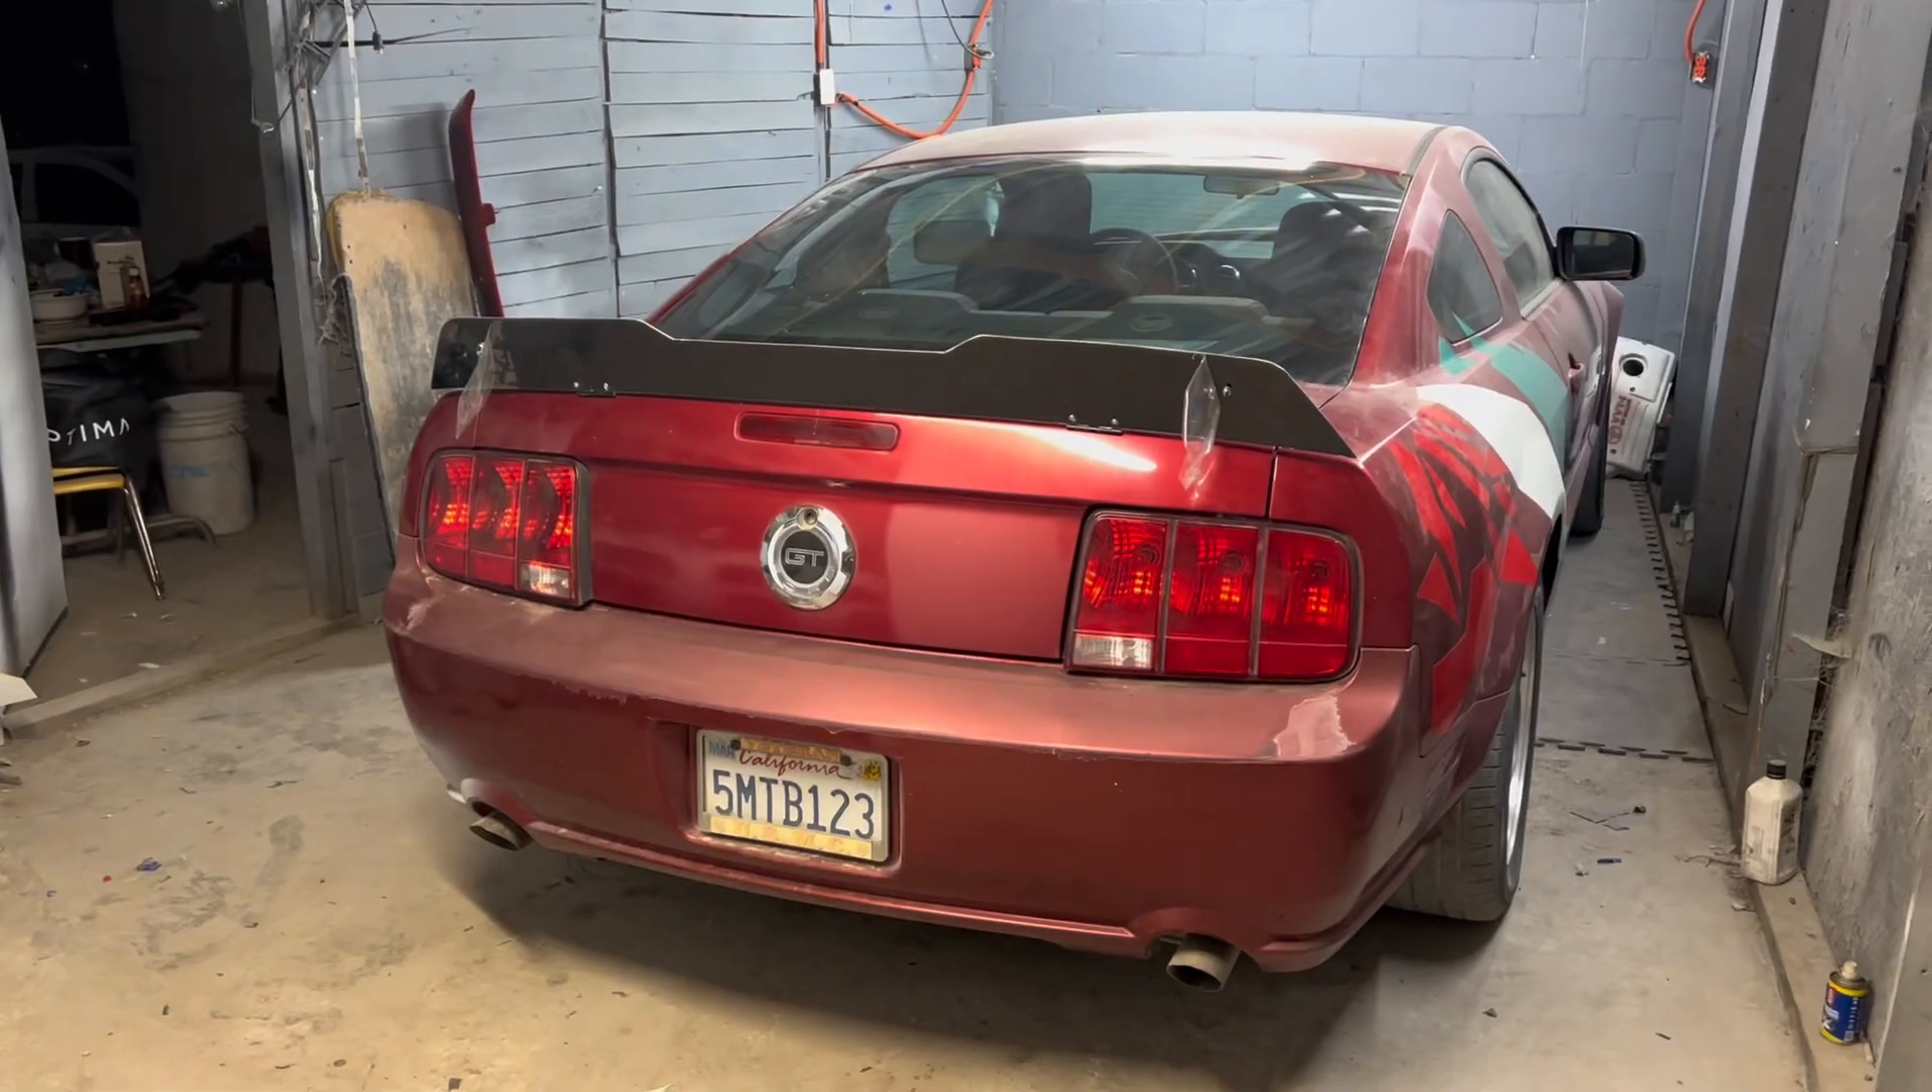Pues ya quedó instalada la pieza del alerón amigos.